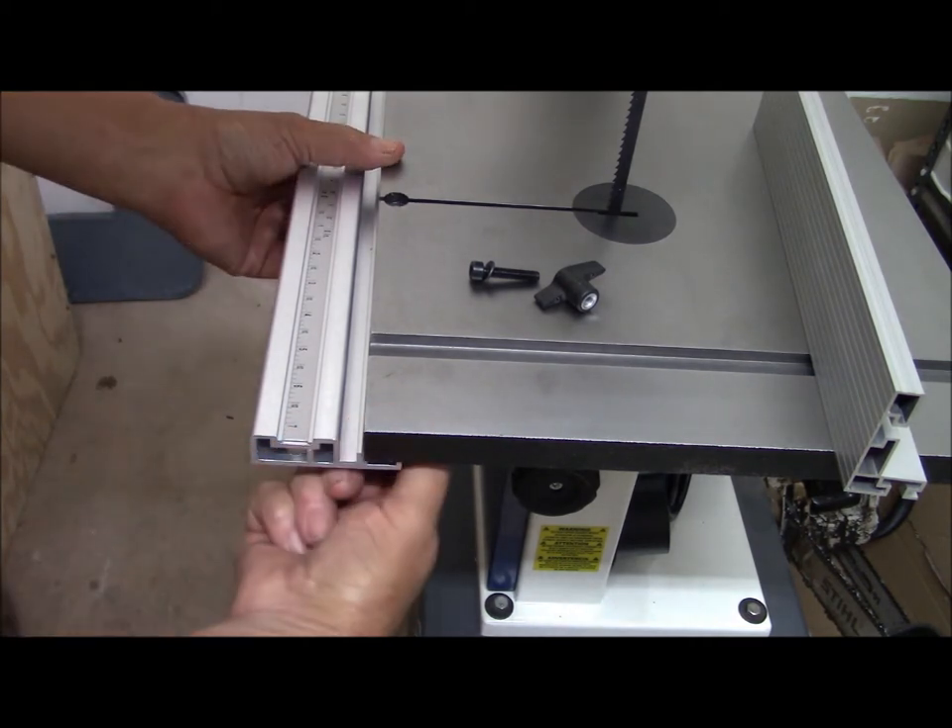Now that the table is on, we have a table.